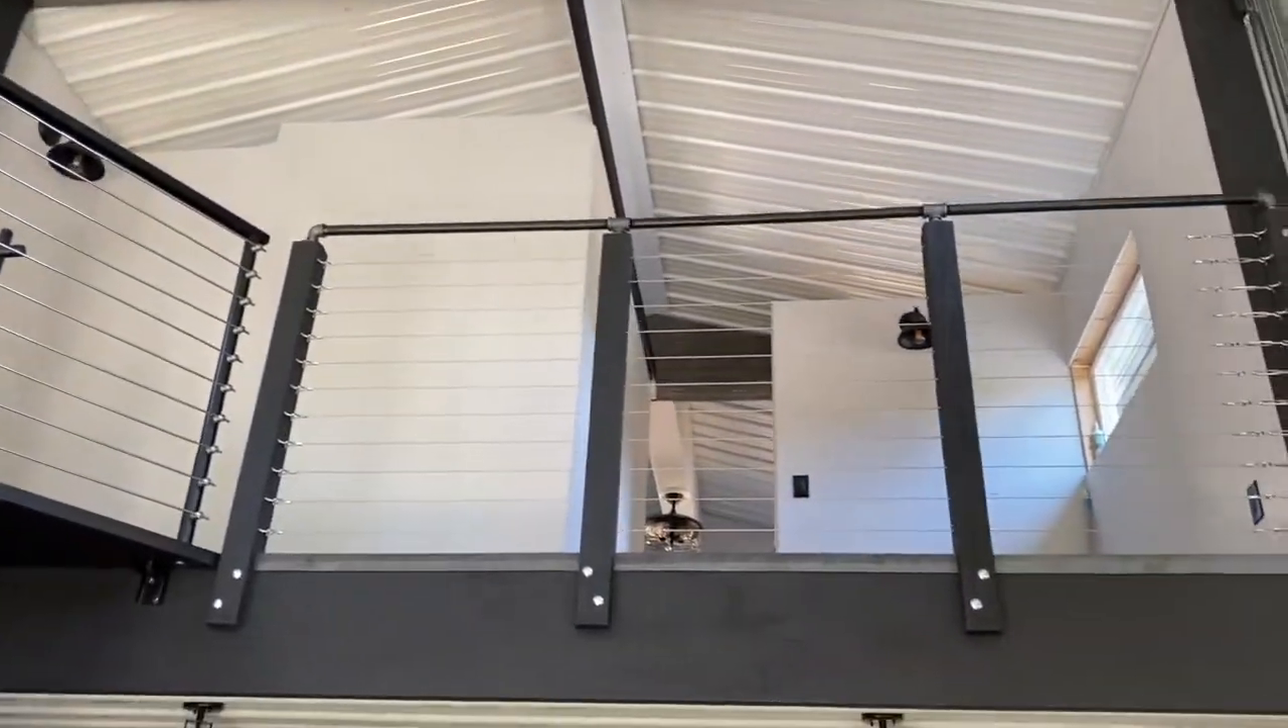We got the ceilings in. All the ceilings are in.